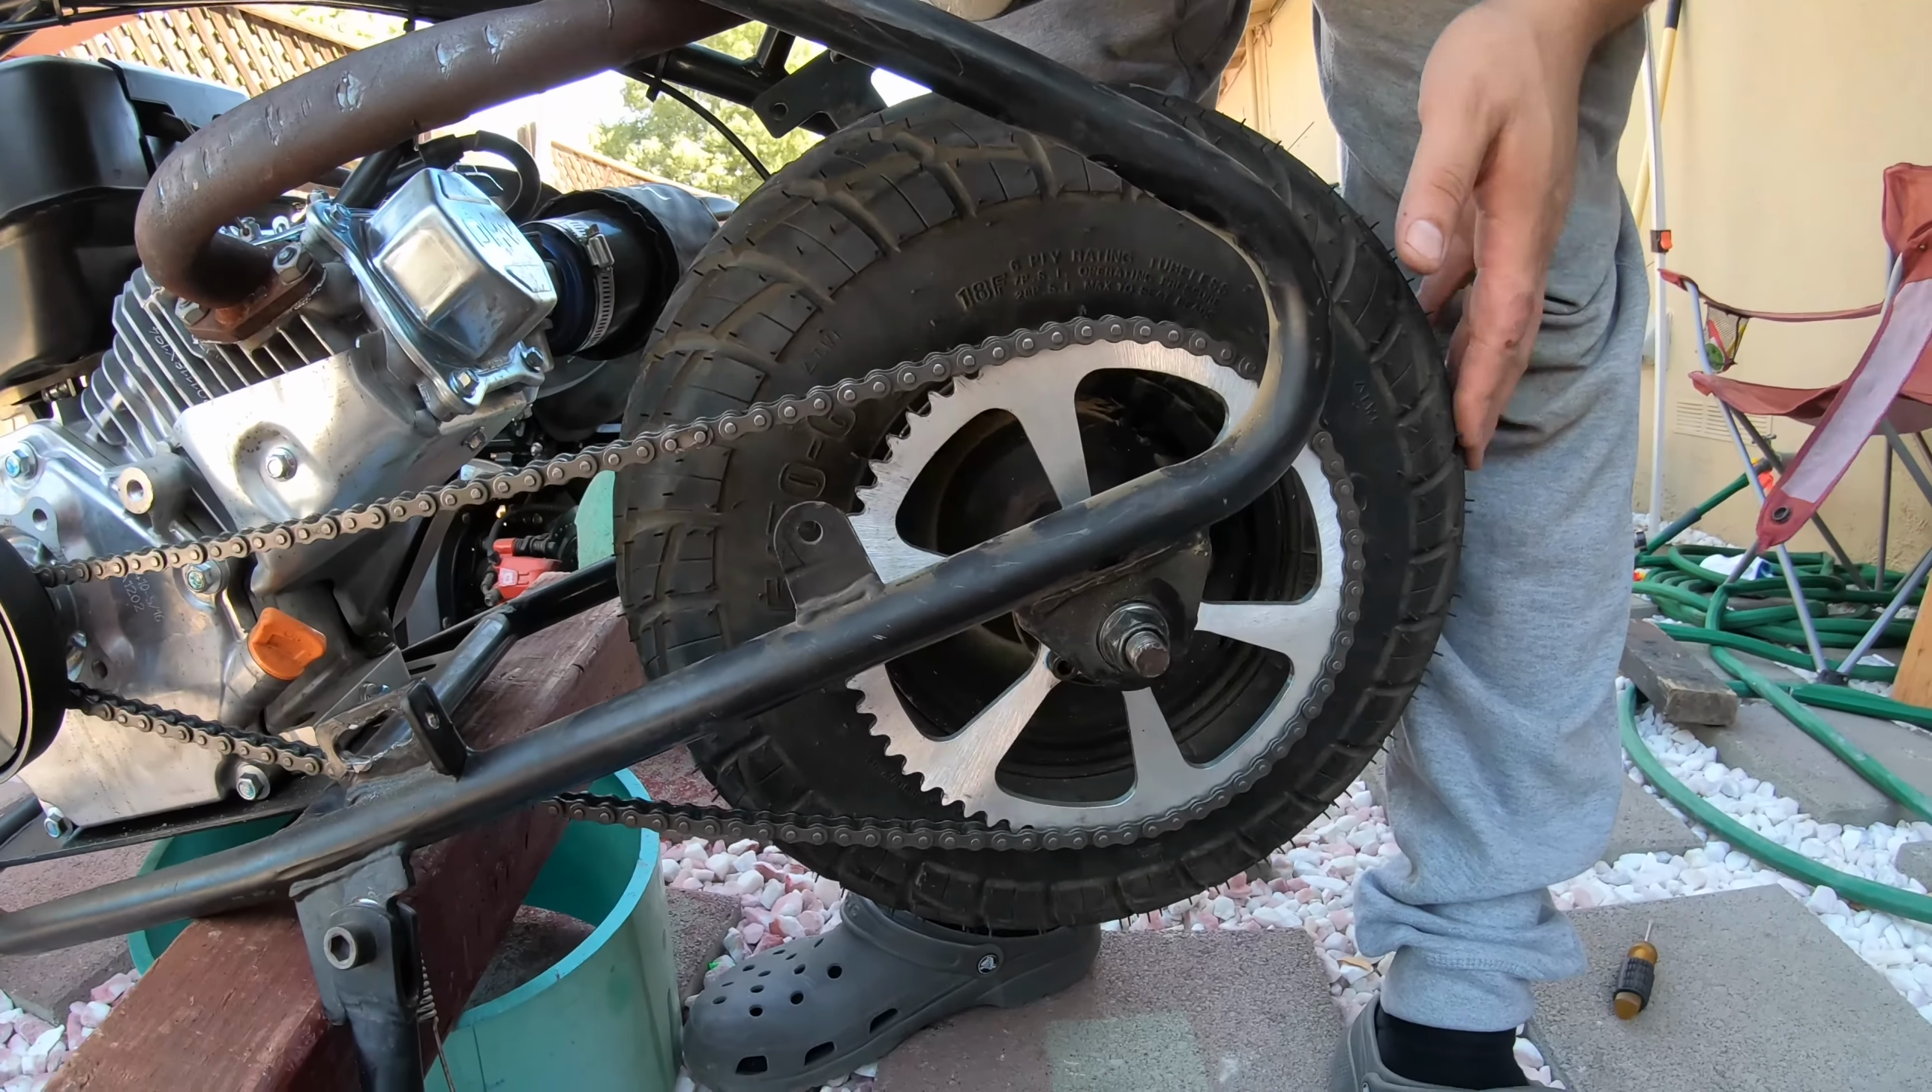All right so we got the 60 tooth sprocket on.